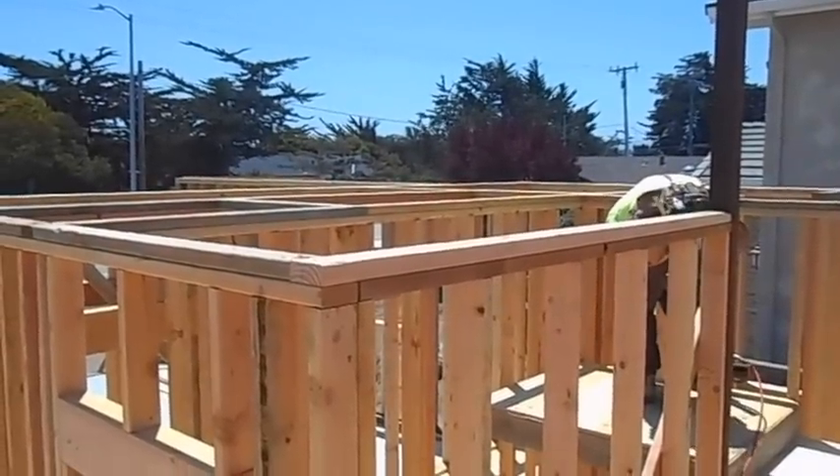Obviously we have not framed the top floor on here yet.